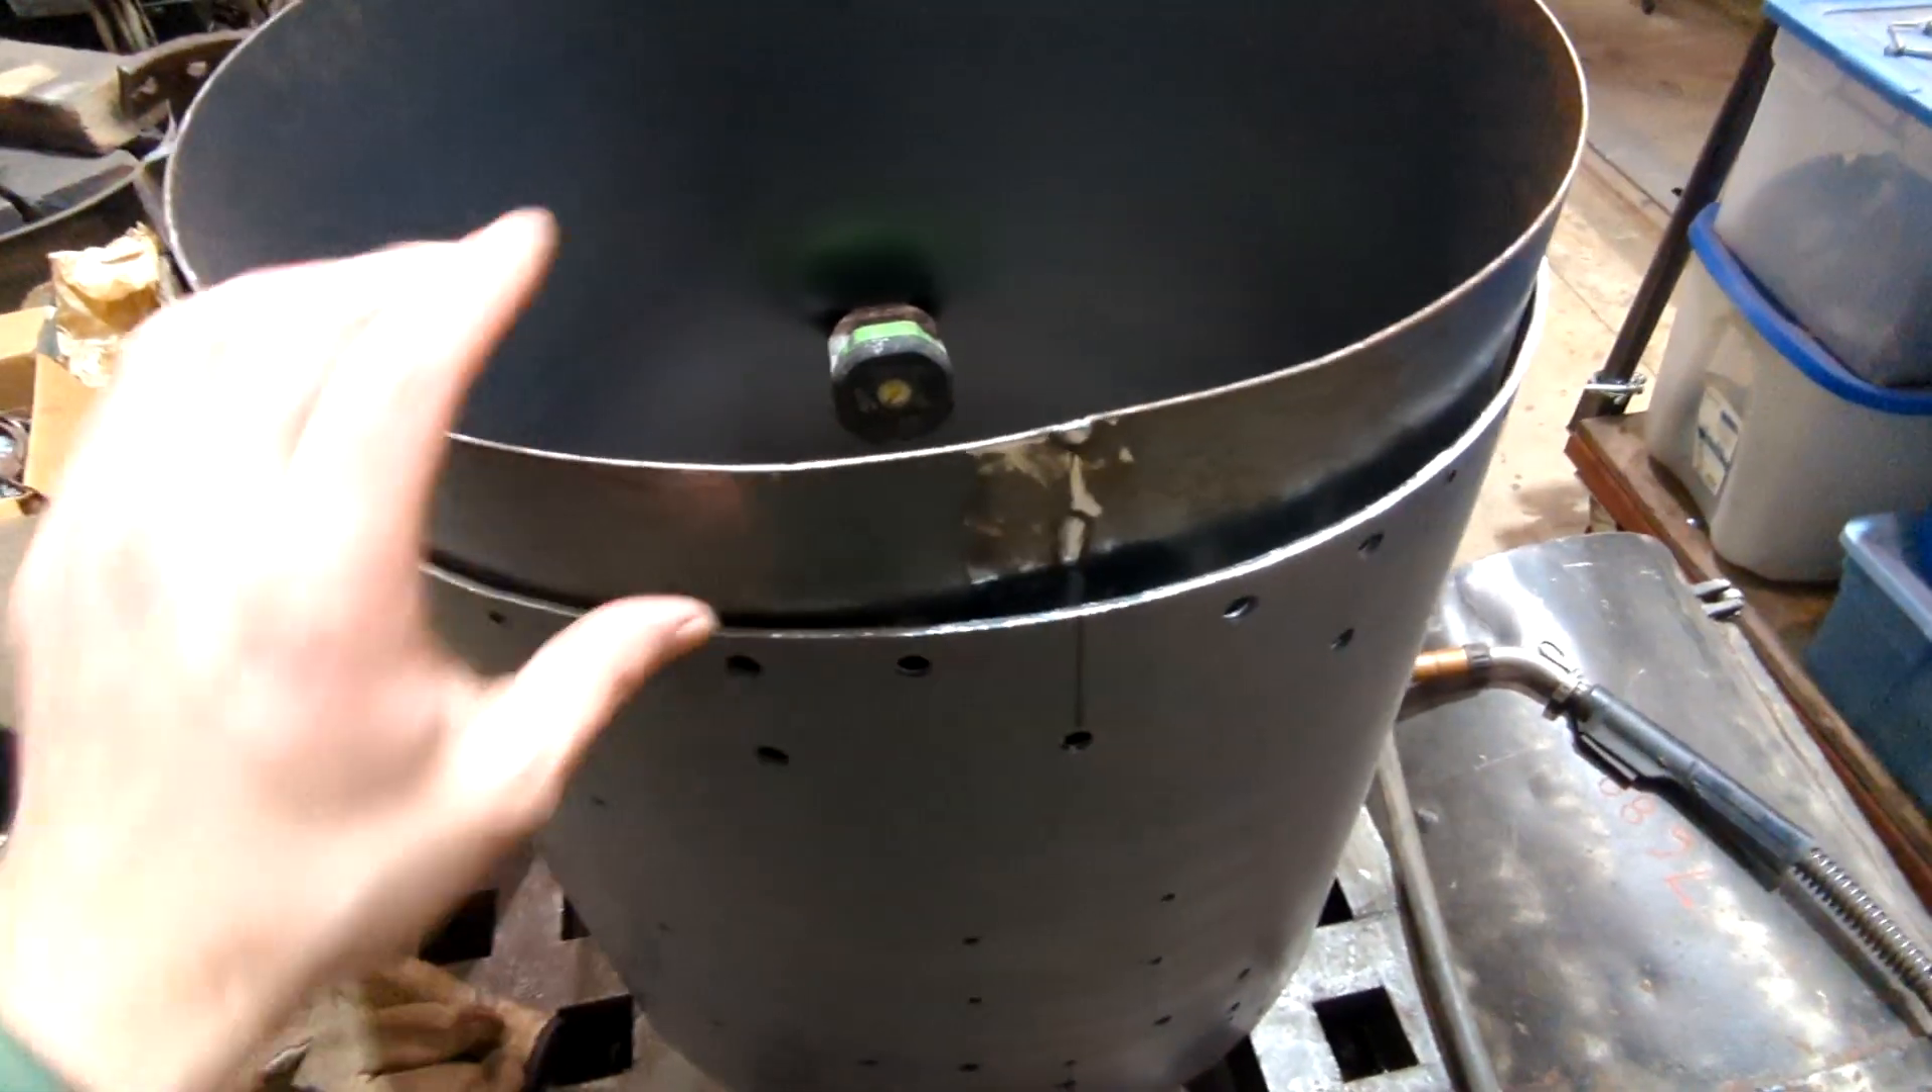So I have the barrel here with the outer part that we made last video and you can see there's a gap here.